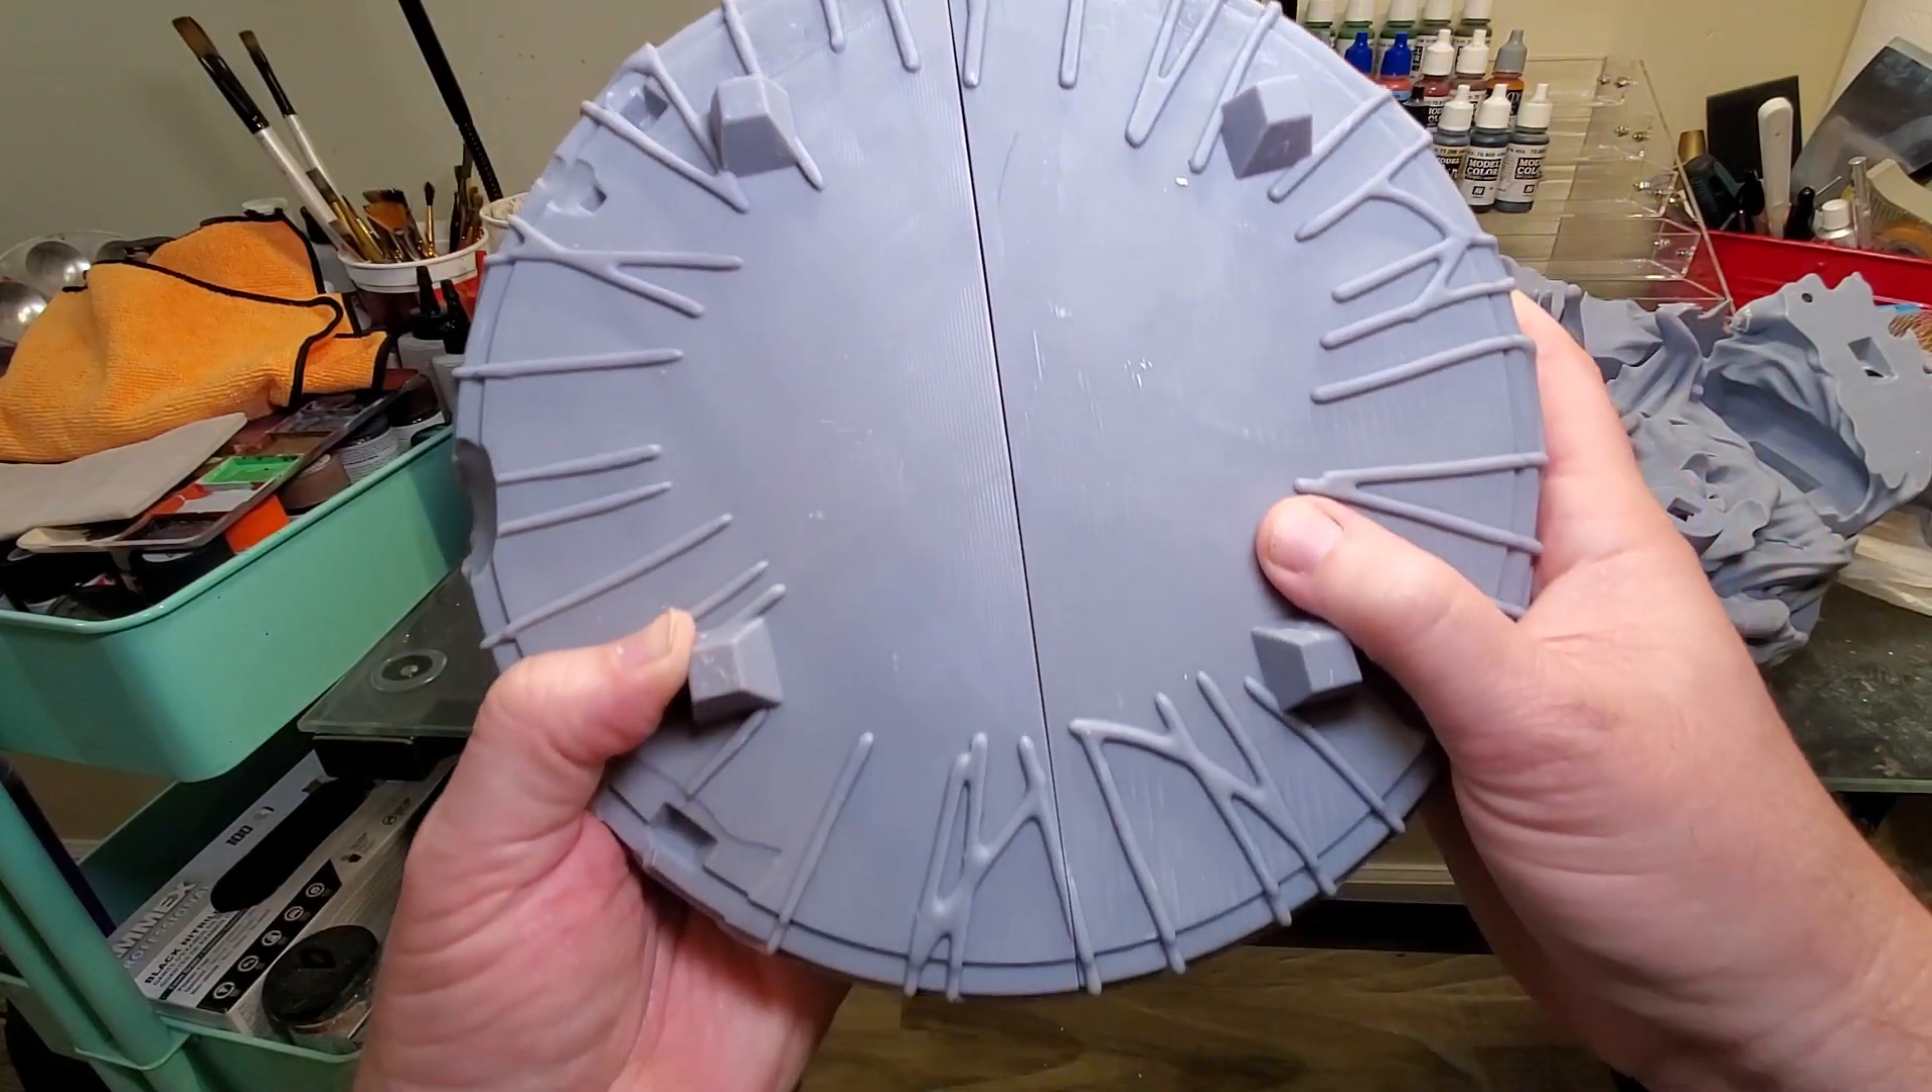And so there's no distortion there's a minimal seam line right there and a lot of that in the middle I won't even have to fill anyway because I have this other base going on top.